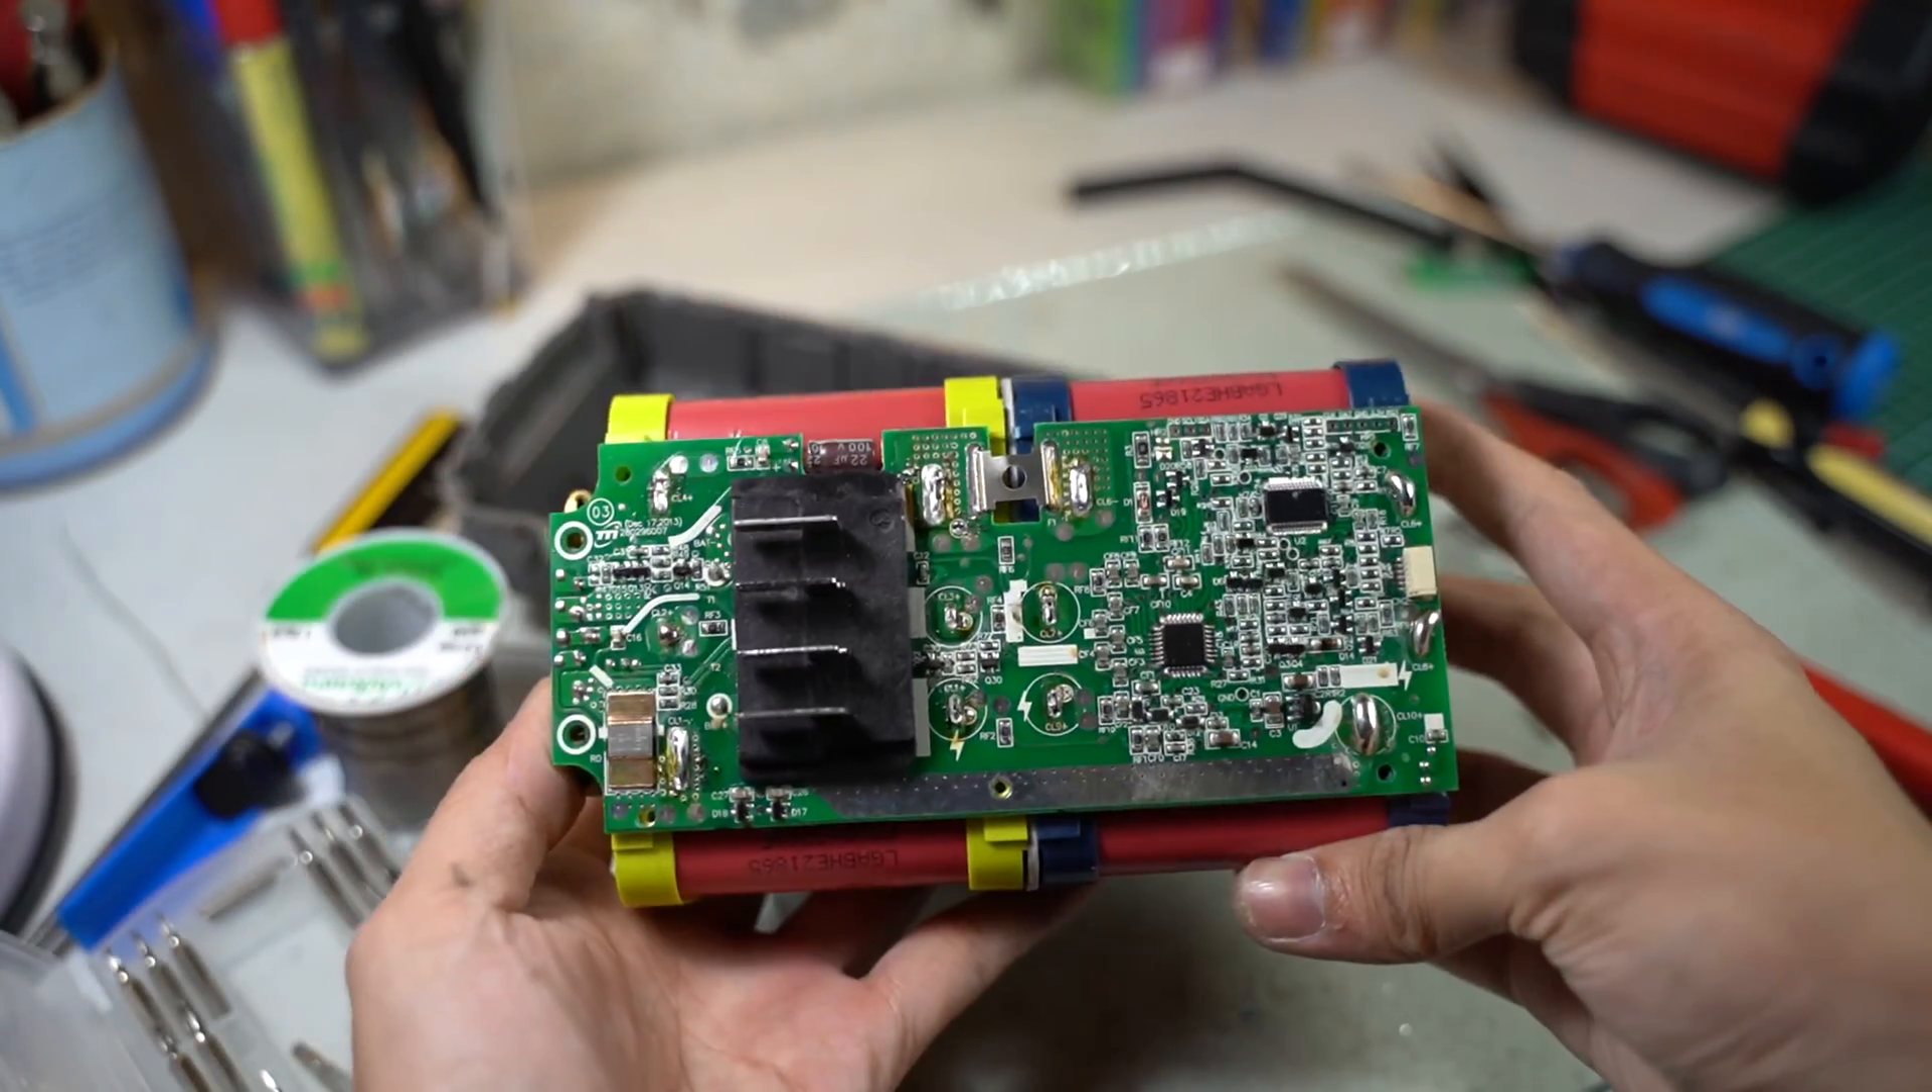And once I got the screws removed, I got the cells and the BMS off the enclosure.